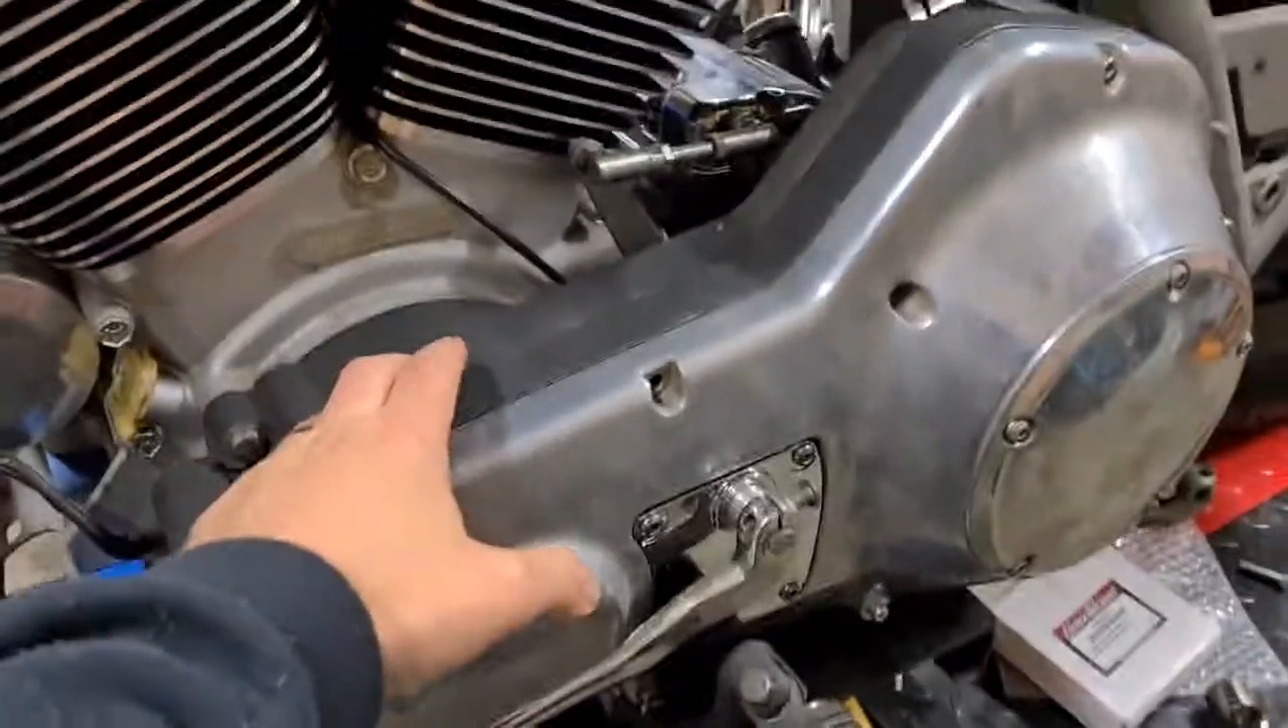I've got the other um primary mocked up at the moment.